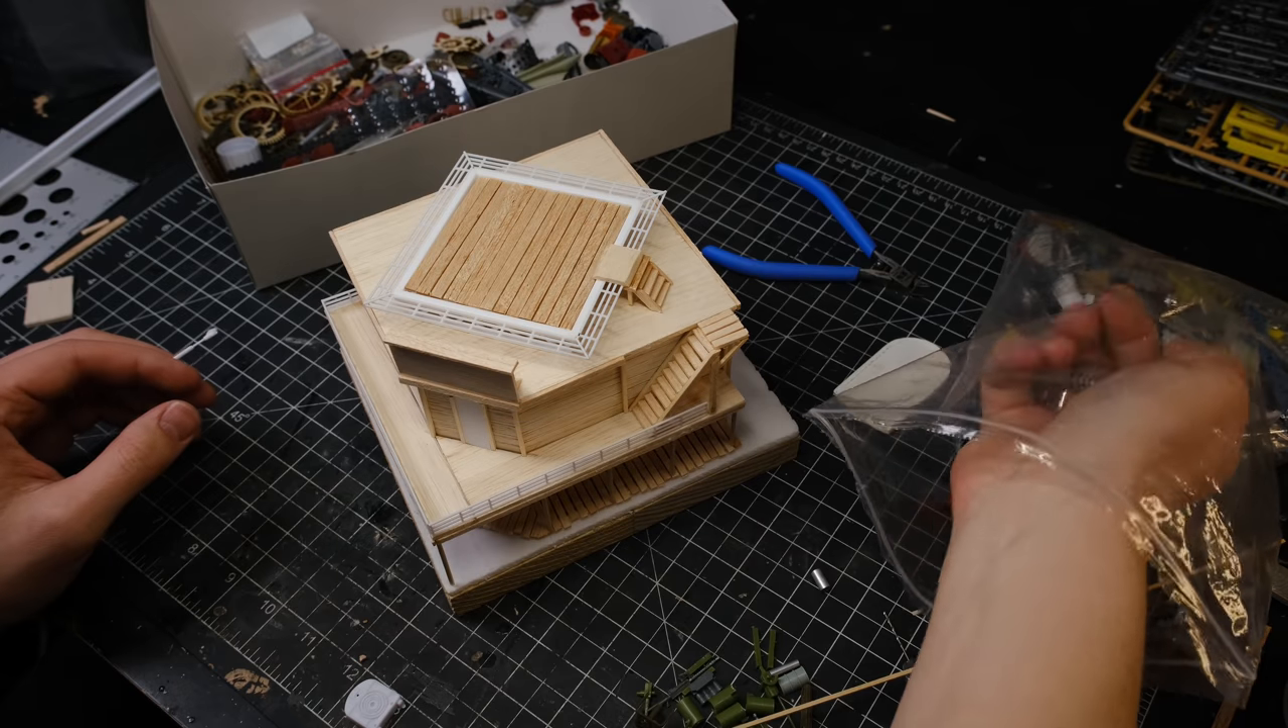Once the landing pad was done, I glued it down to the roof, and I also added some steps and a little path for the people that operate the balloon.